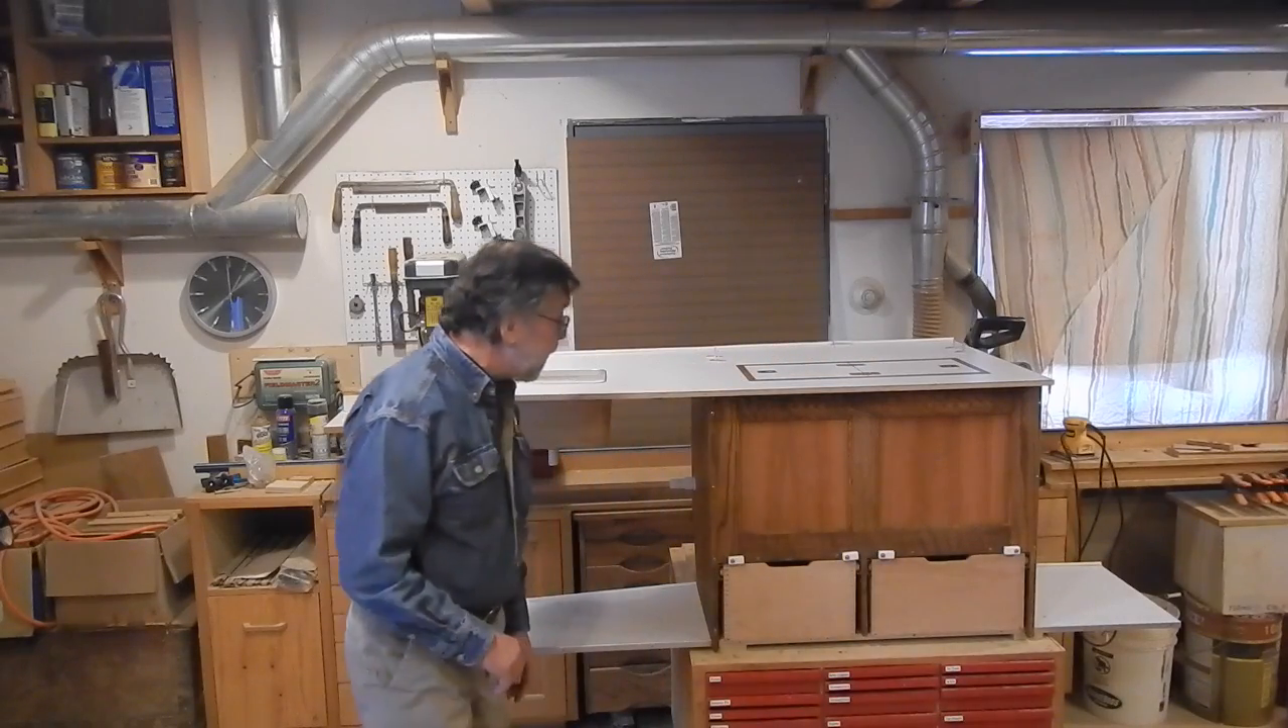After that, I did do some furniture making to create this face frame for the carcass, and I built a couple of drawers that'll live underneath that still need stain on the outside.